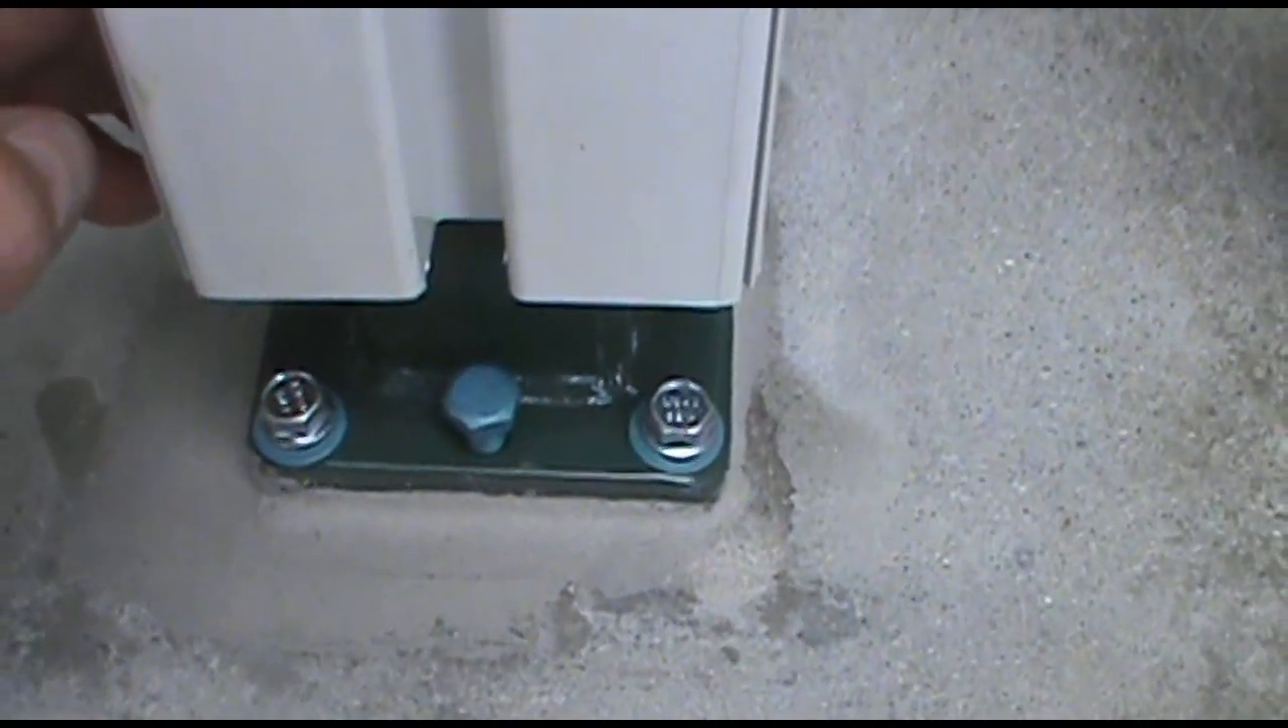Then I drilled these concrete screws down into the holes that I made with a quarter -inch drill, masonry bit.